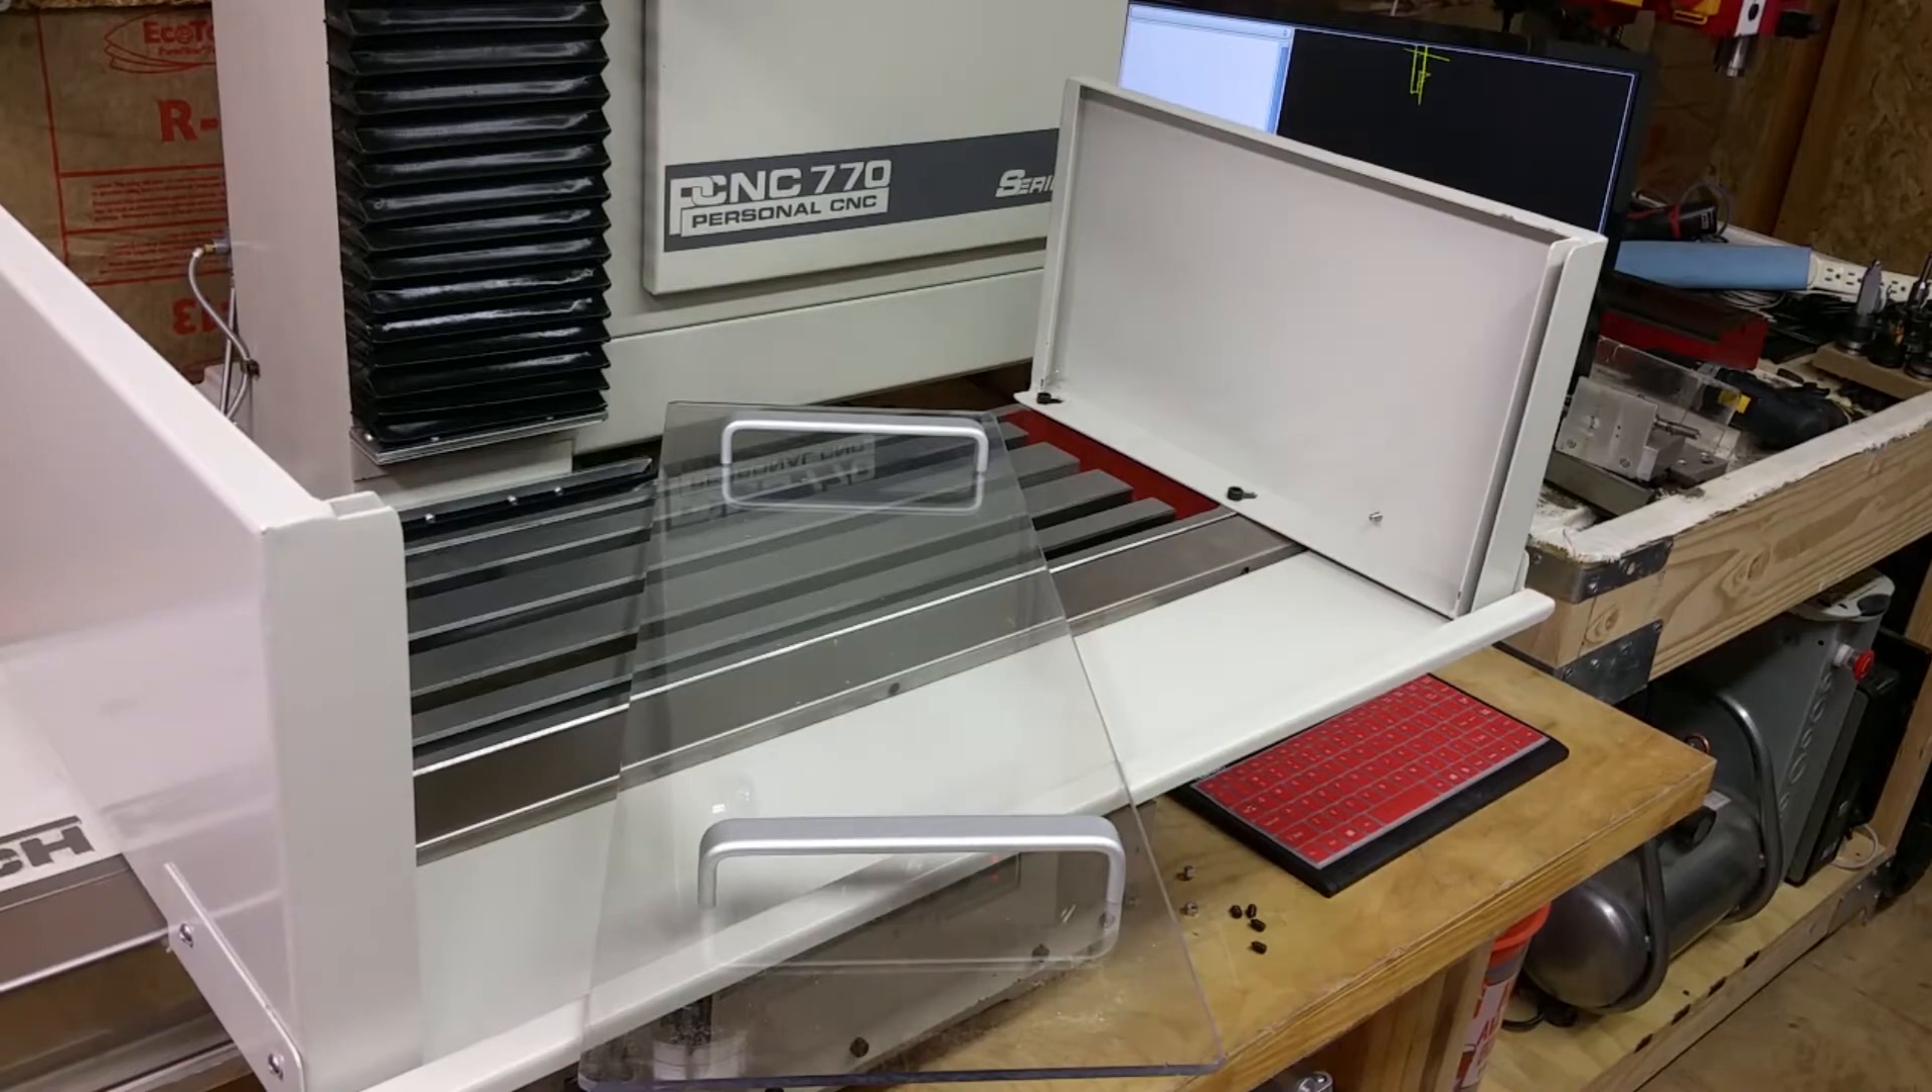Okay I got the handles on.